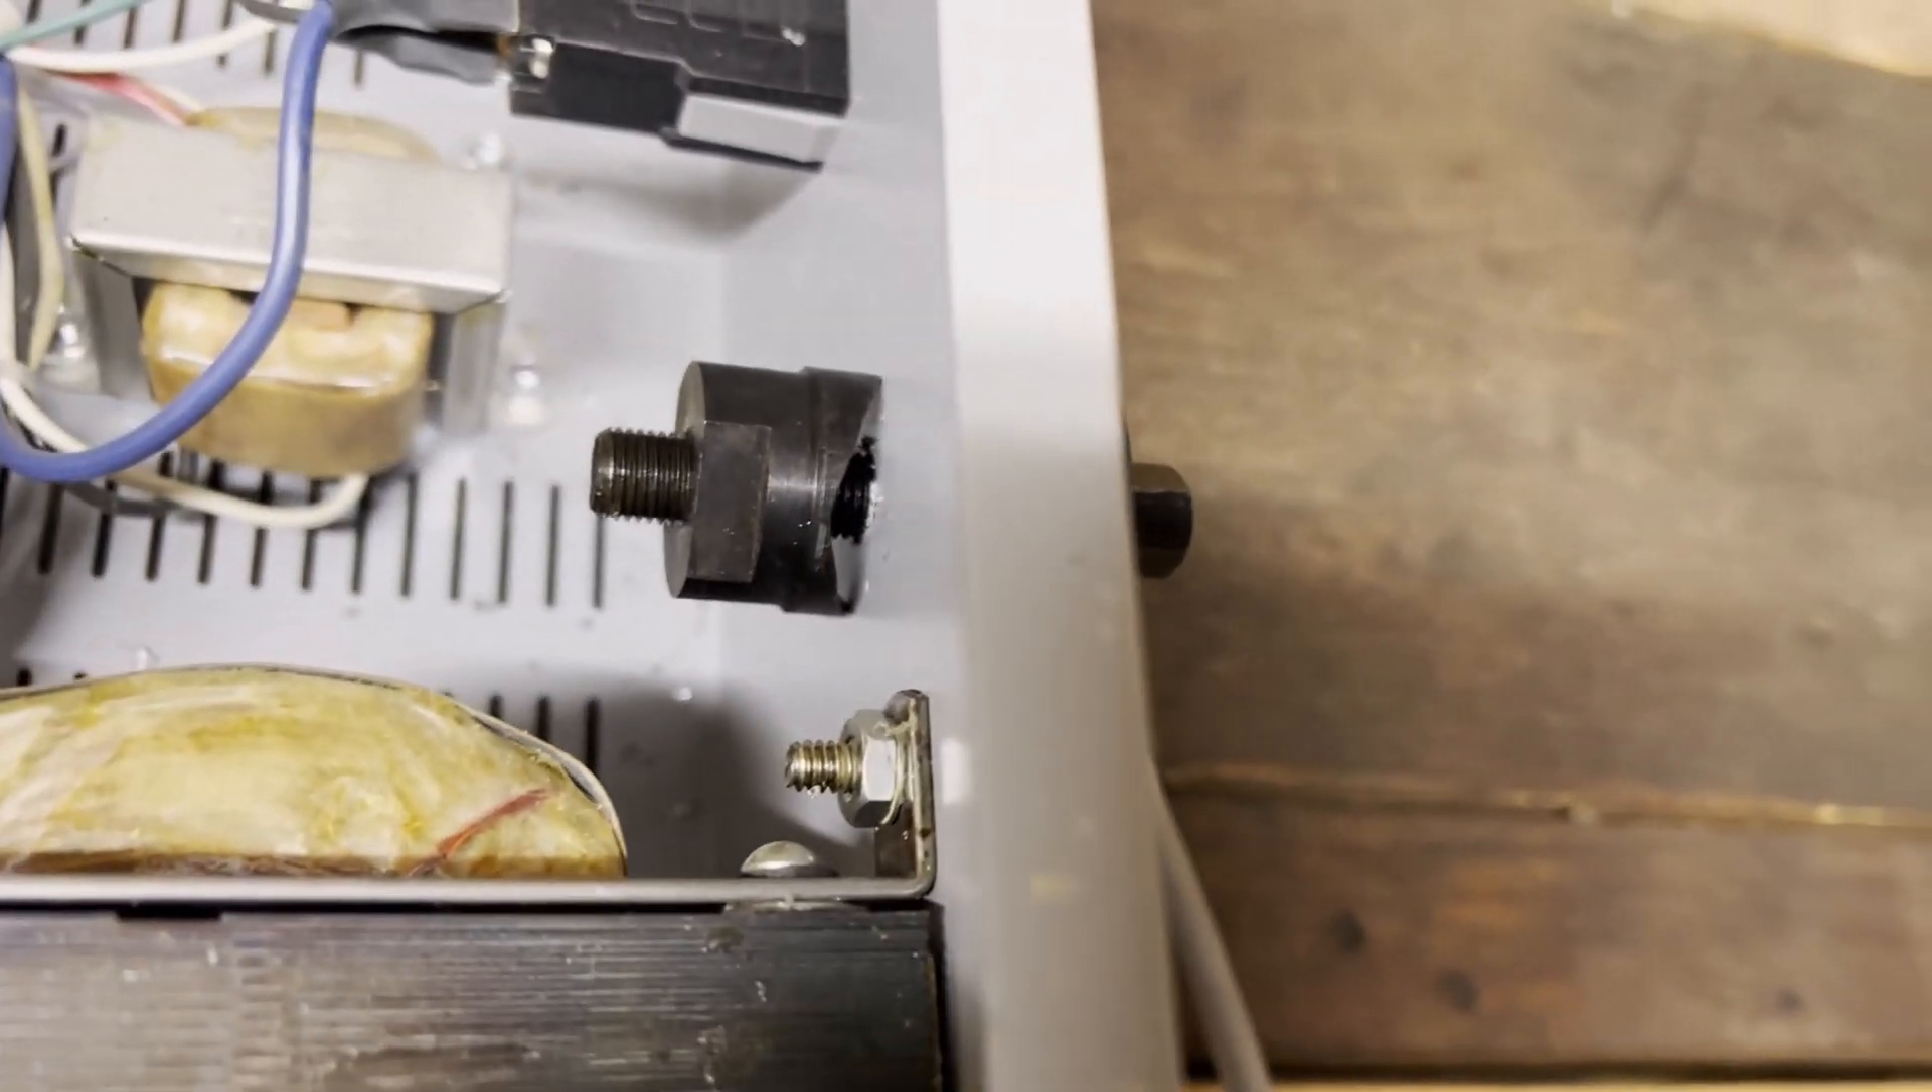As you can see now i've got the bolt on one side and the cutter on the other.